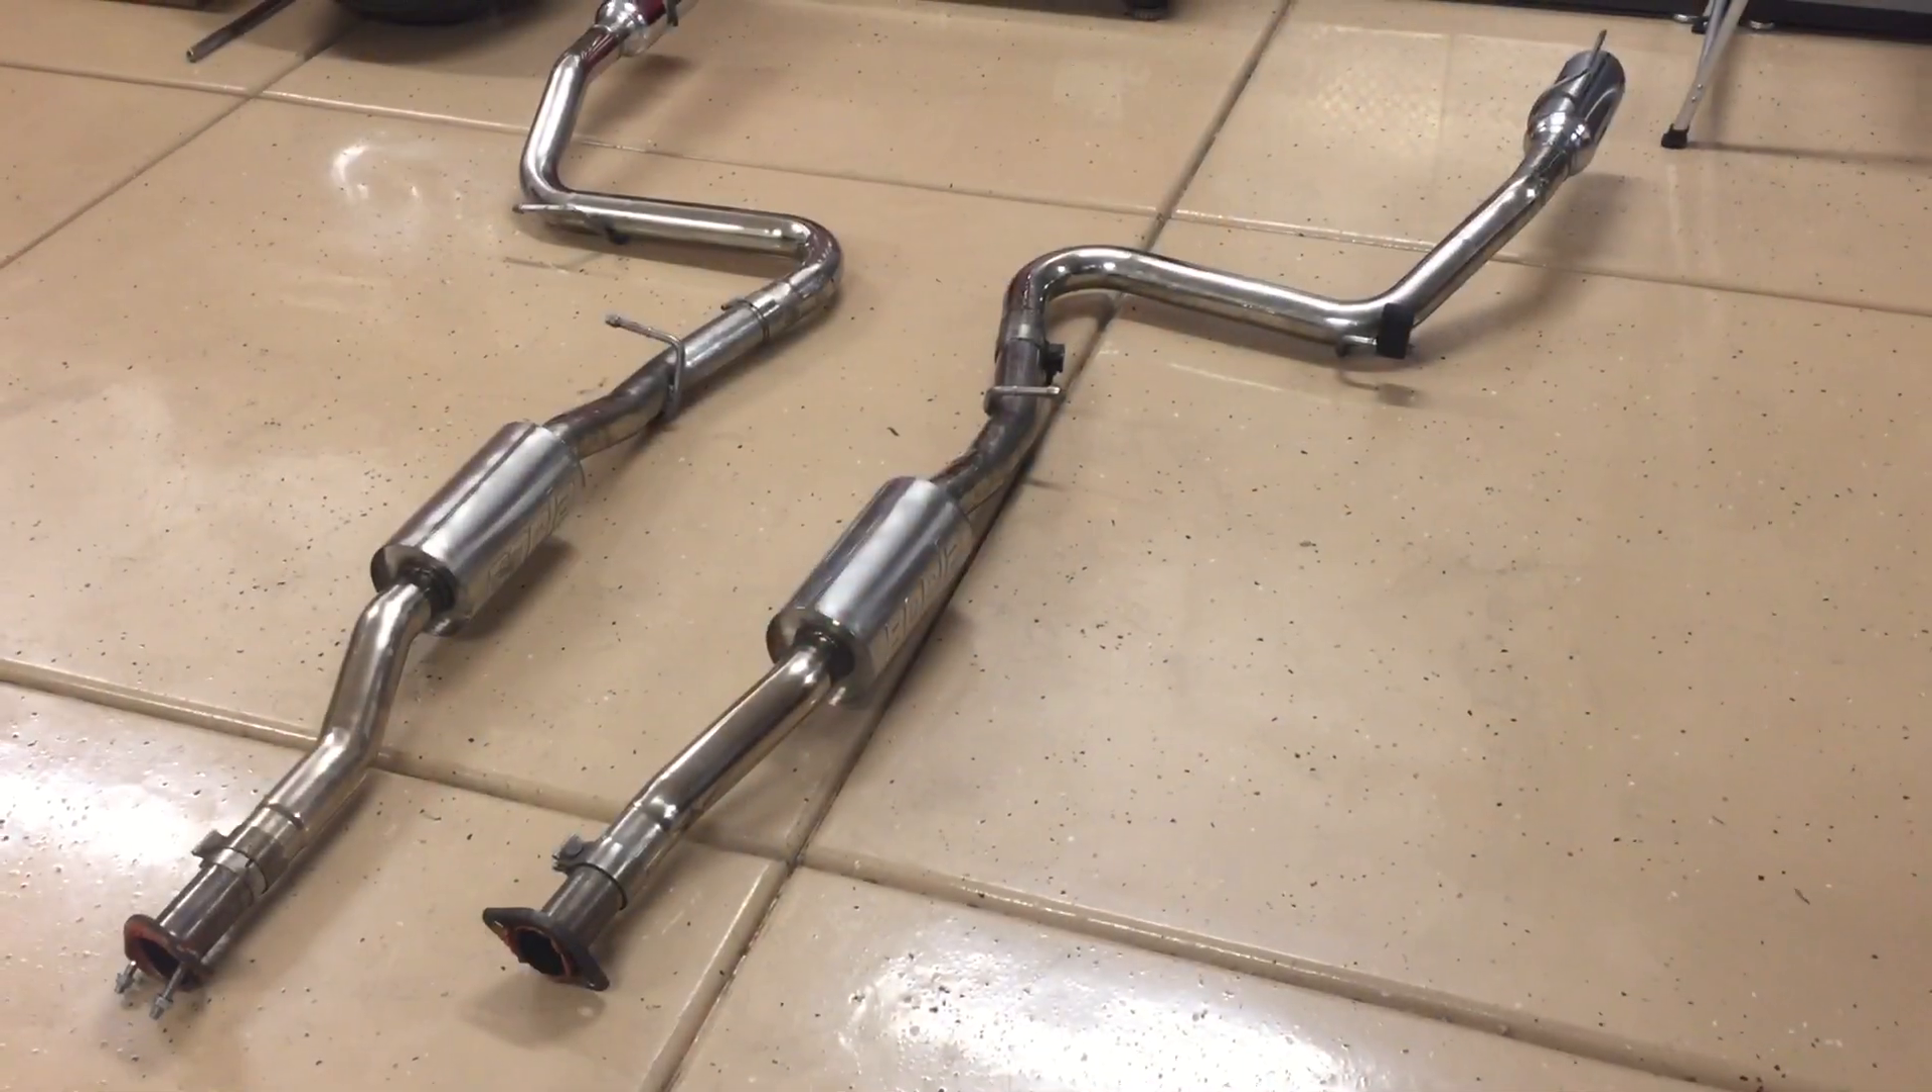Okay so the exhaust is off.